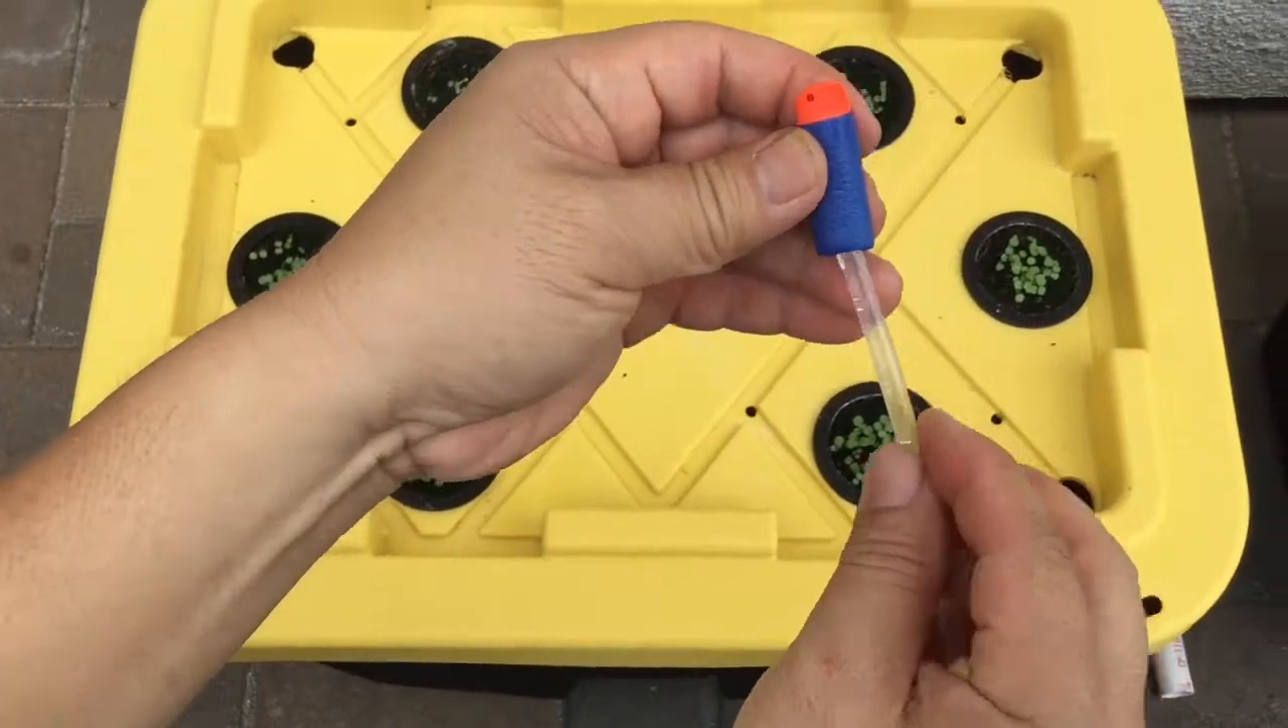This particular straw I got fit quite nicely into the dart.